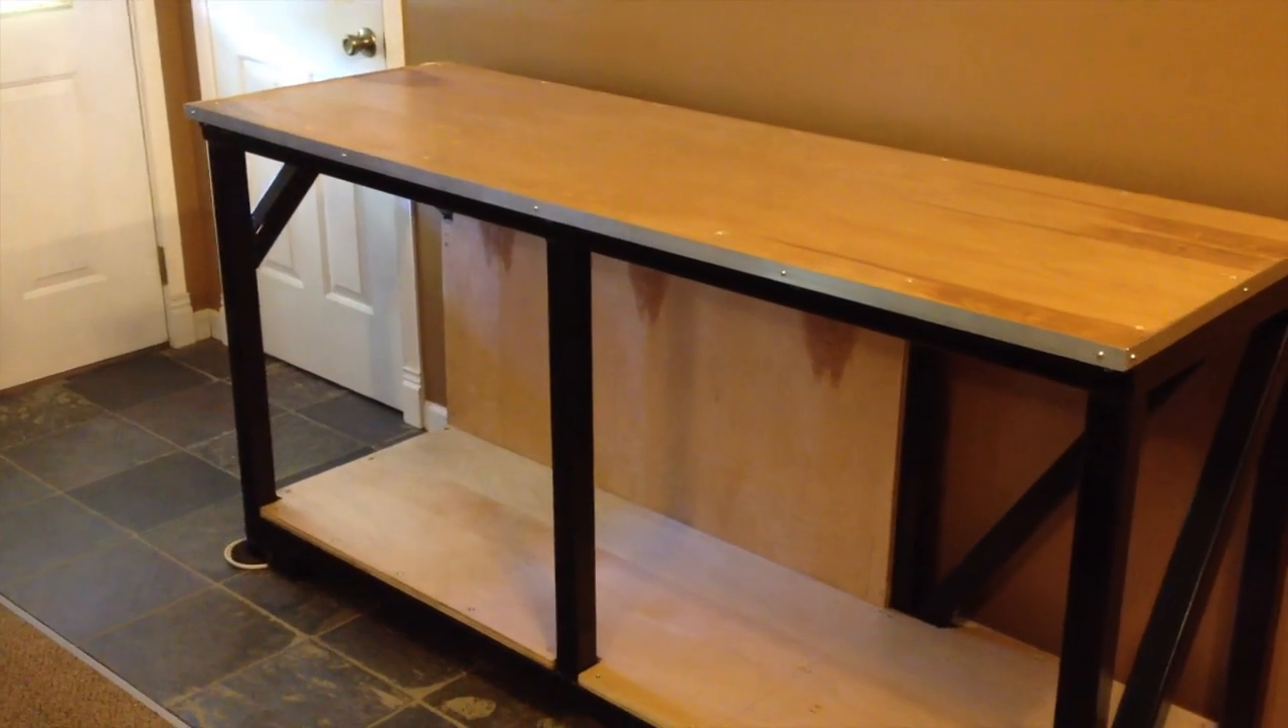Okay so here's the wood all installed and i've trimmed it out with a little bit of aluminum around the side and just to basically give you a a little close-up of what i was talking about.